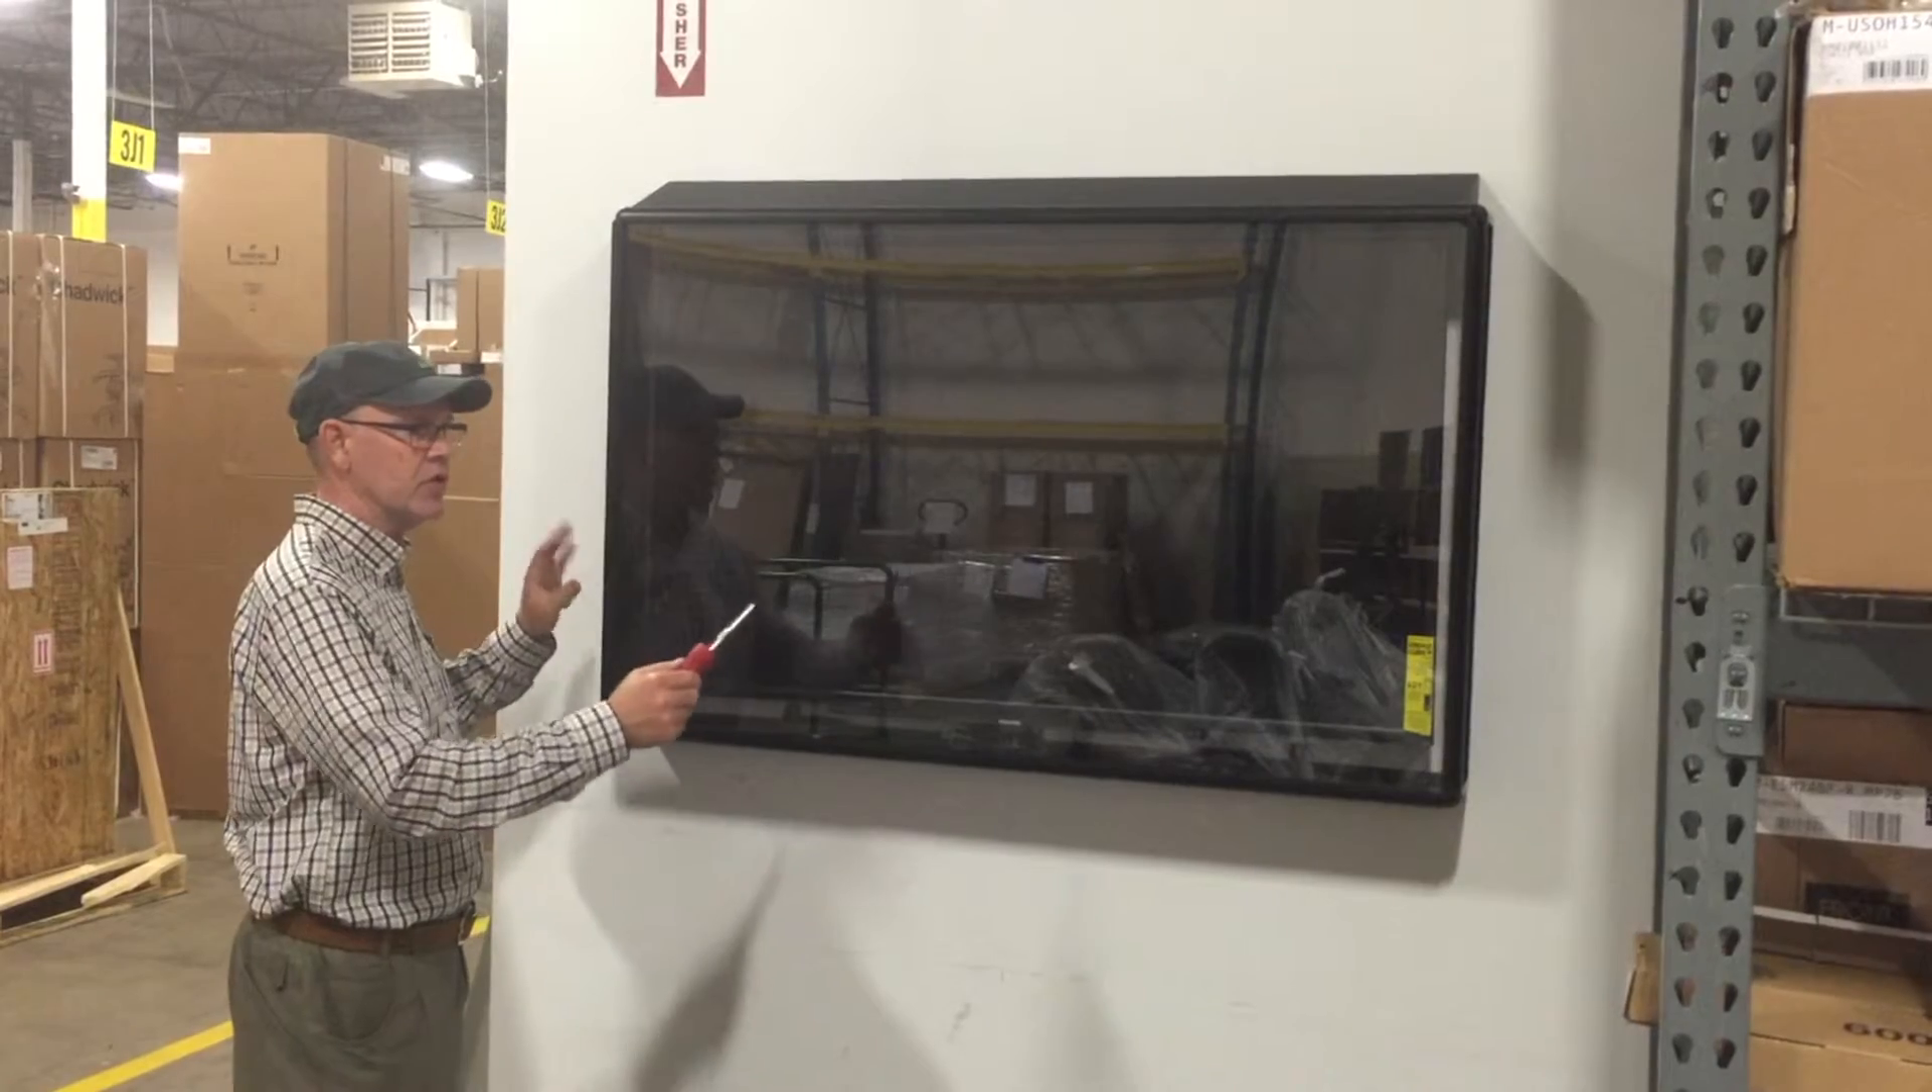Okay, now you can see that we have placed the front cover on the TV enclosure.